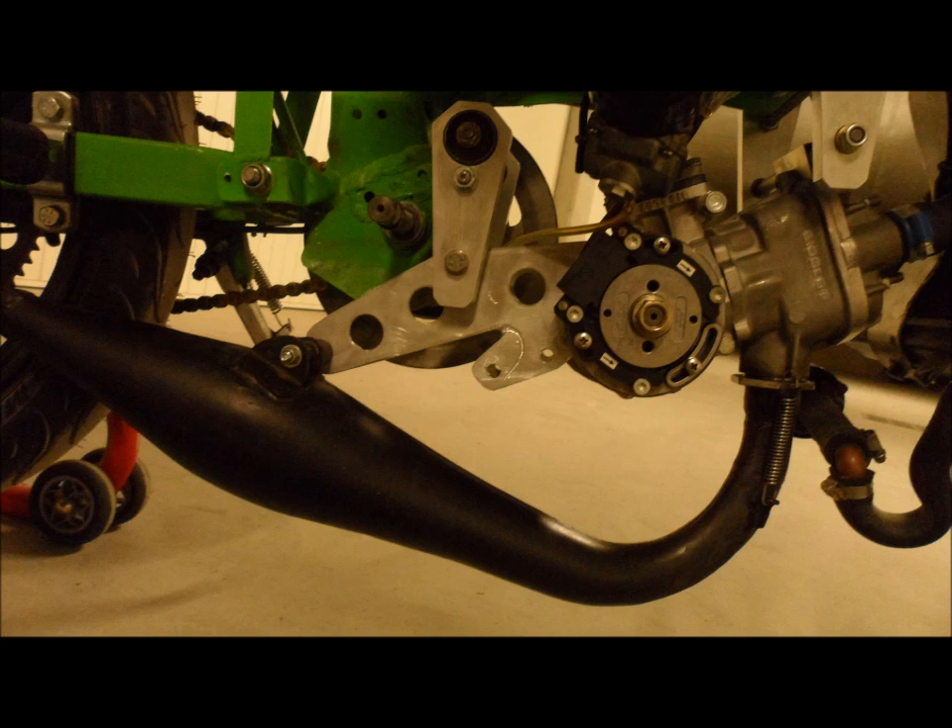Maintenant j'ai le pot qui est directement accroché à une fixation moteur.